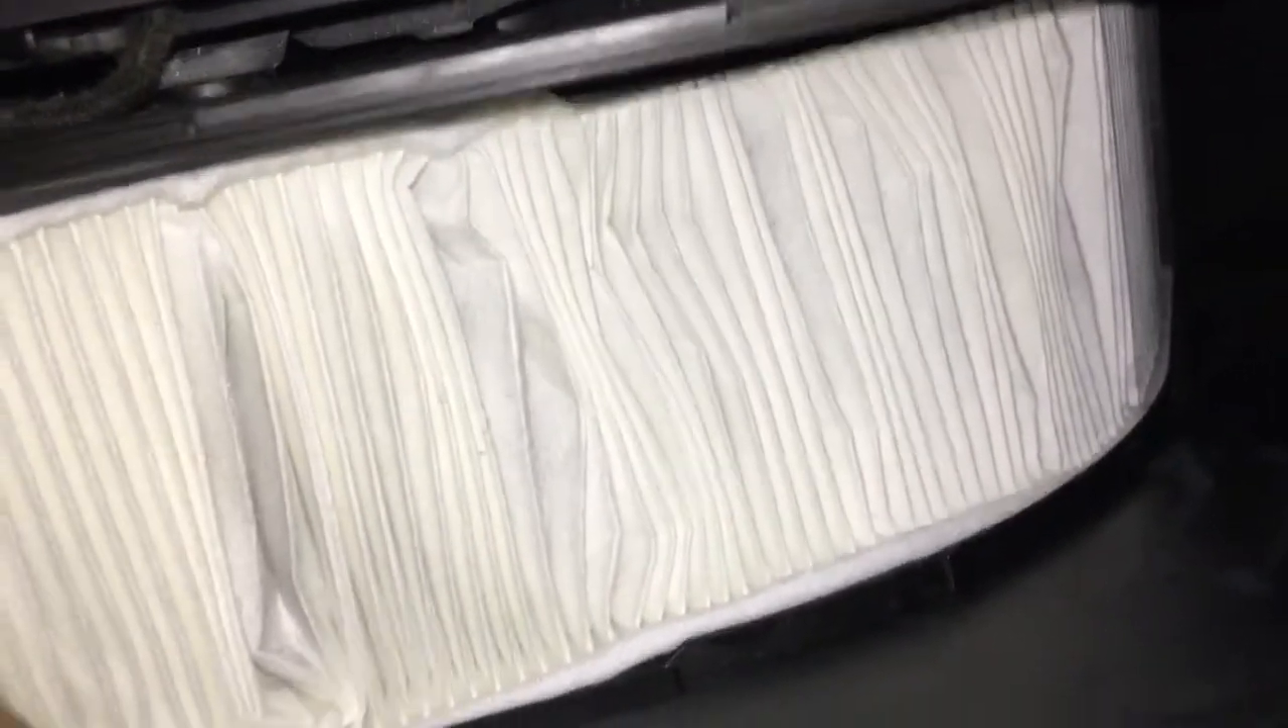So that is the new filter. So that is the new filter fitted in.